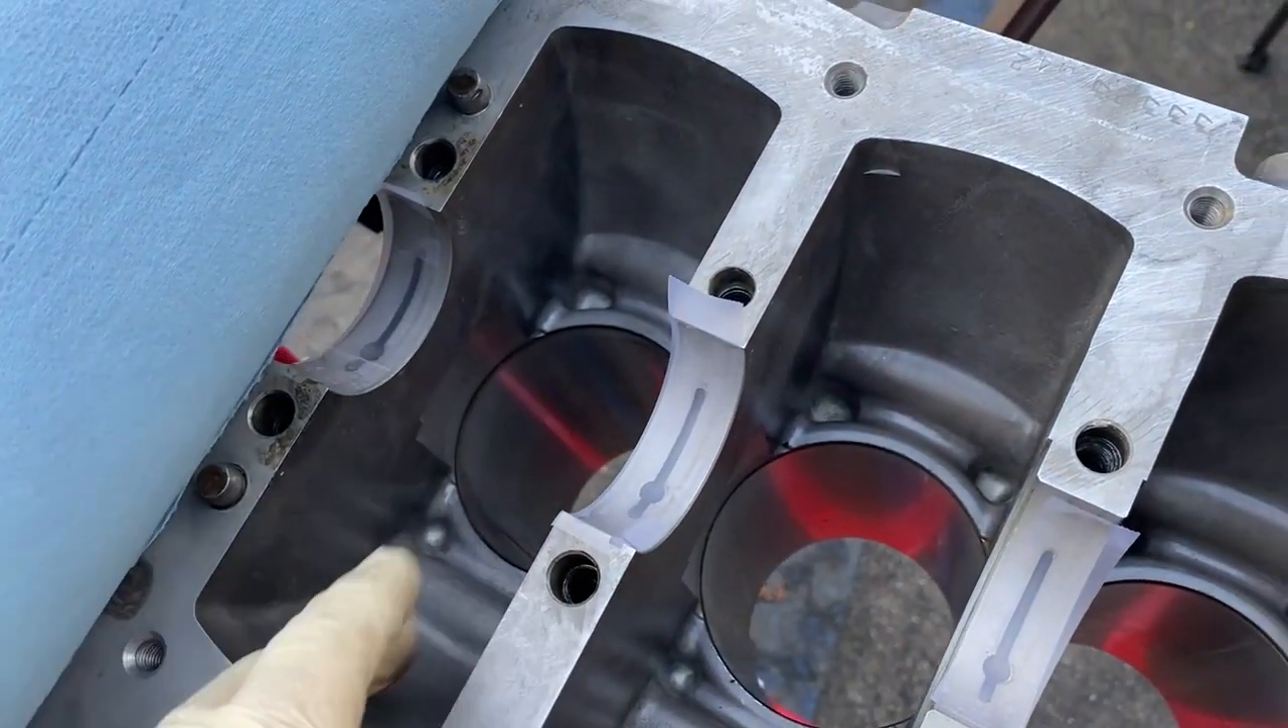I also added some little tiny pieces of scotch tape on top of these oiling holes for the mains.